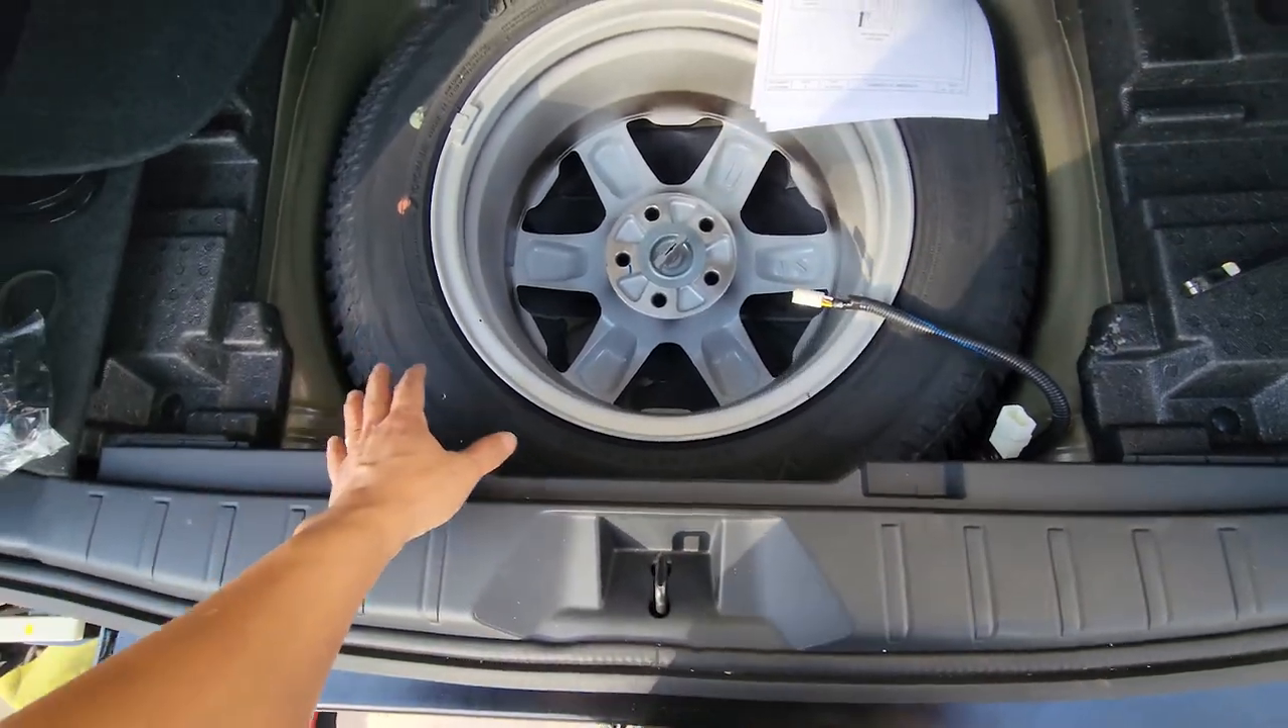Because I am getting a 245-65-17 extra spare tire to fit in here. And I test fit it, and it actually works.